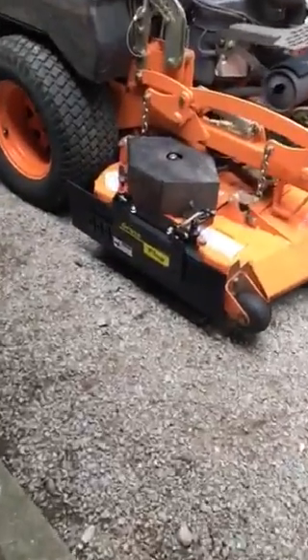So you can see we've got the flap mounted out here on the outside edge.